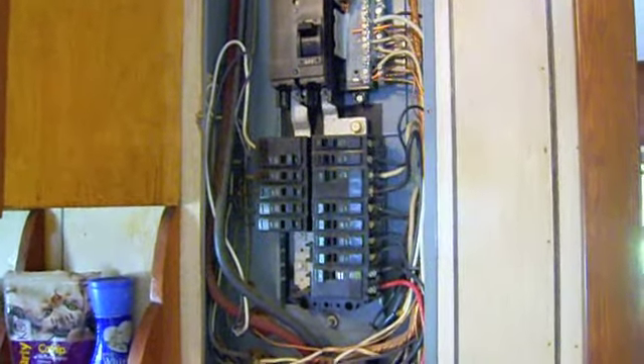All right, so I already removed the panel cover in the kitchen.